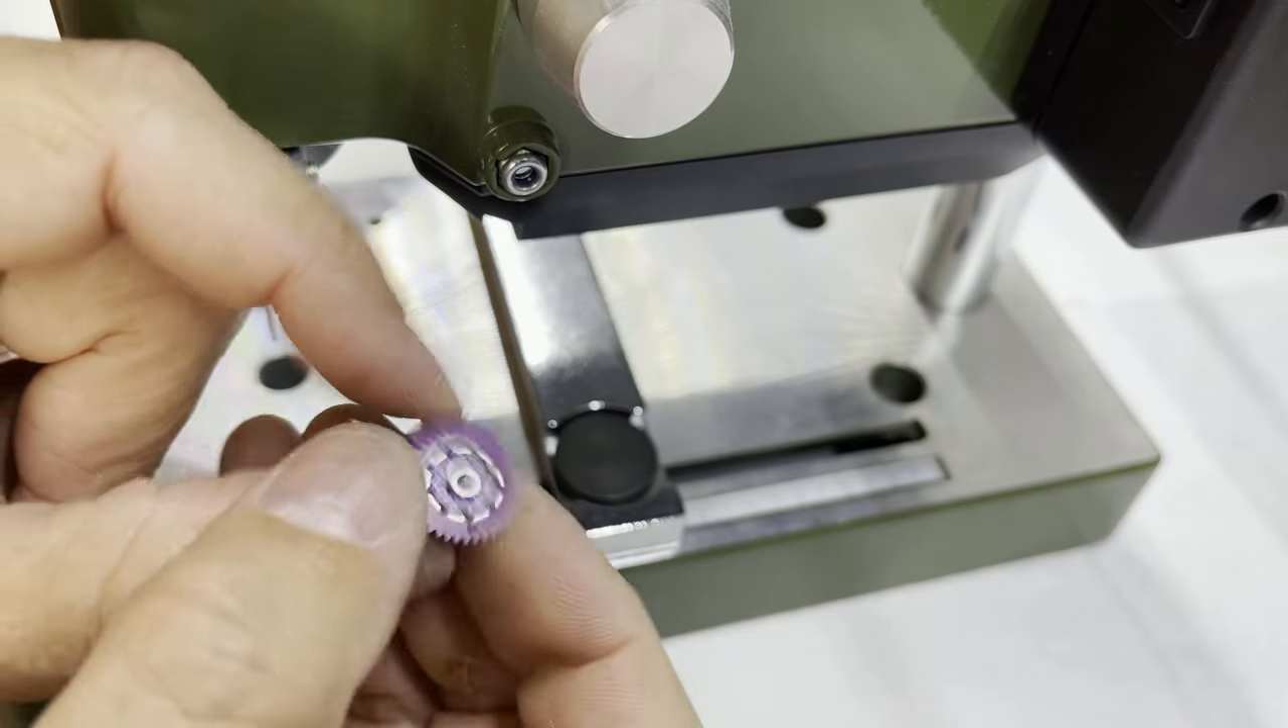So I've removed the gear from the axle on the jig and here we are, this is what we're left with.